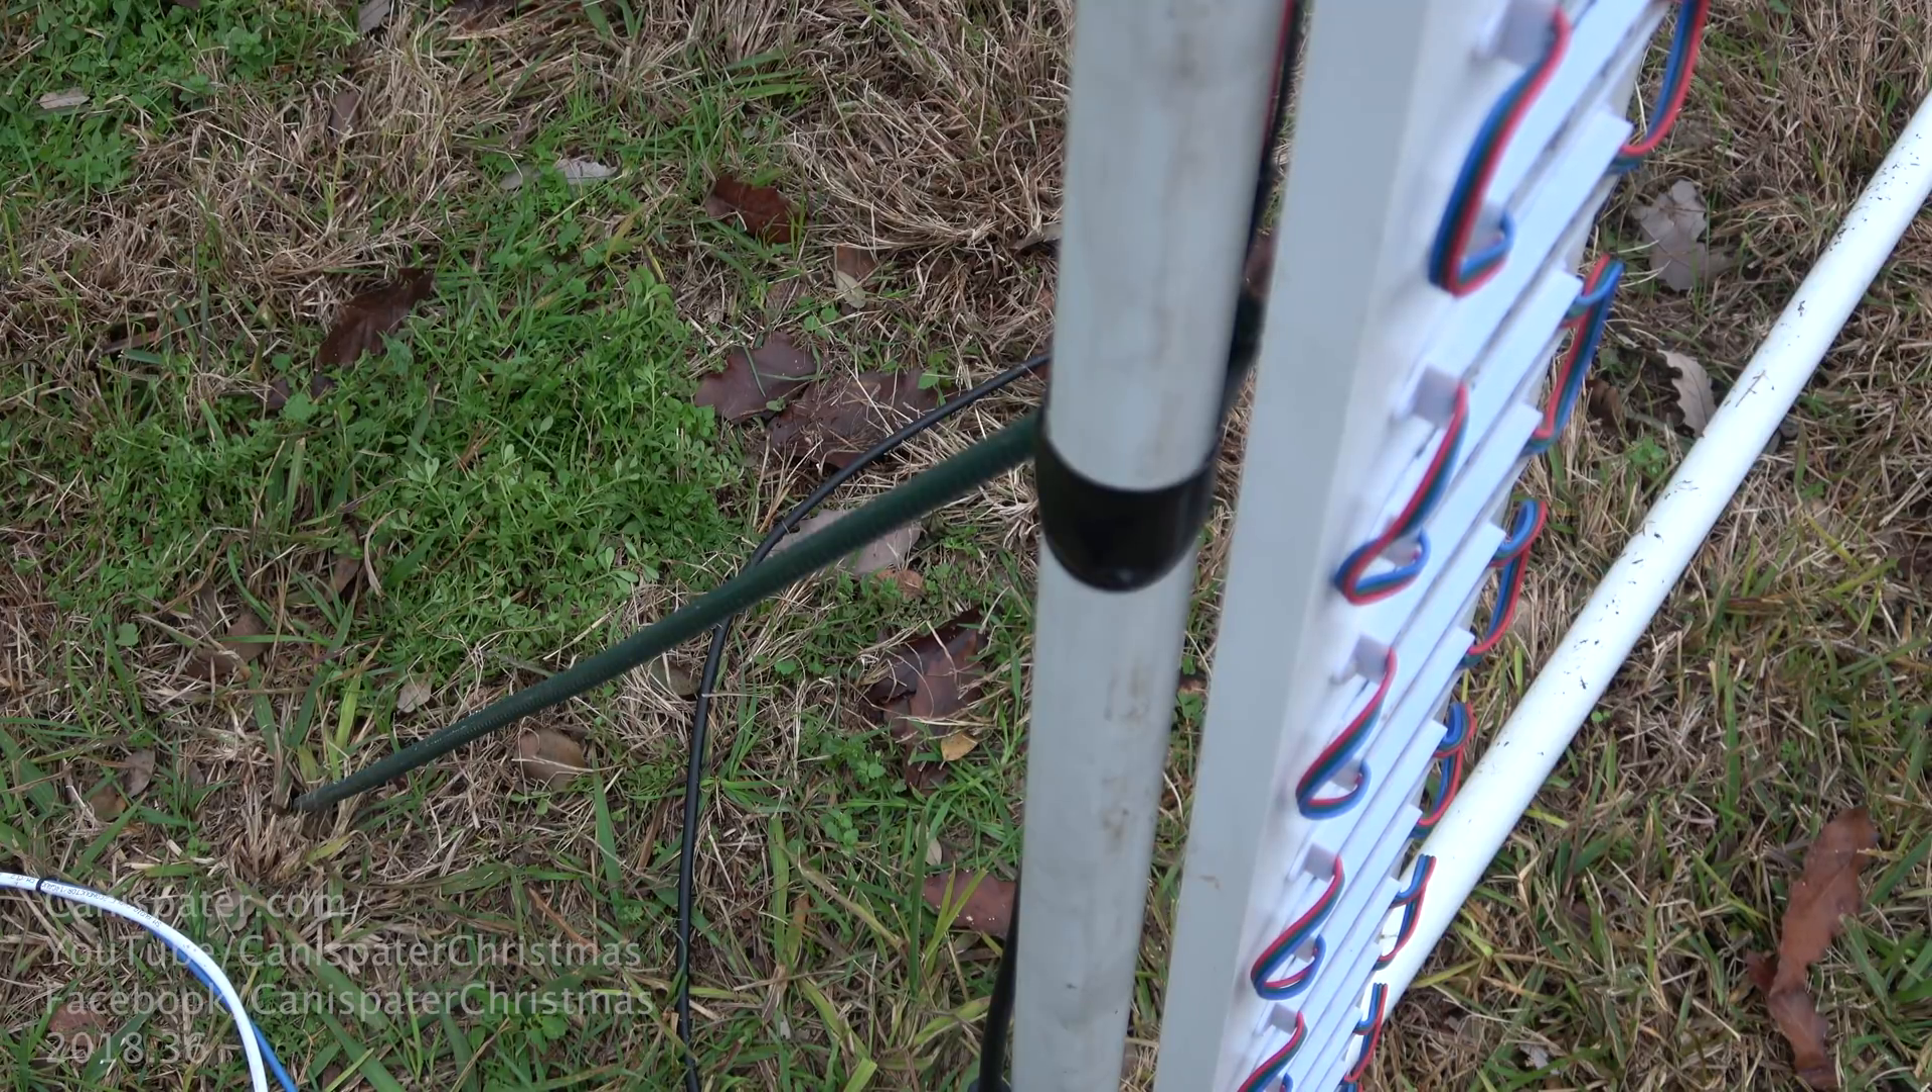On either side, I put a piece of rebar, stuck it in the ground and duct taped it to the PVC.